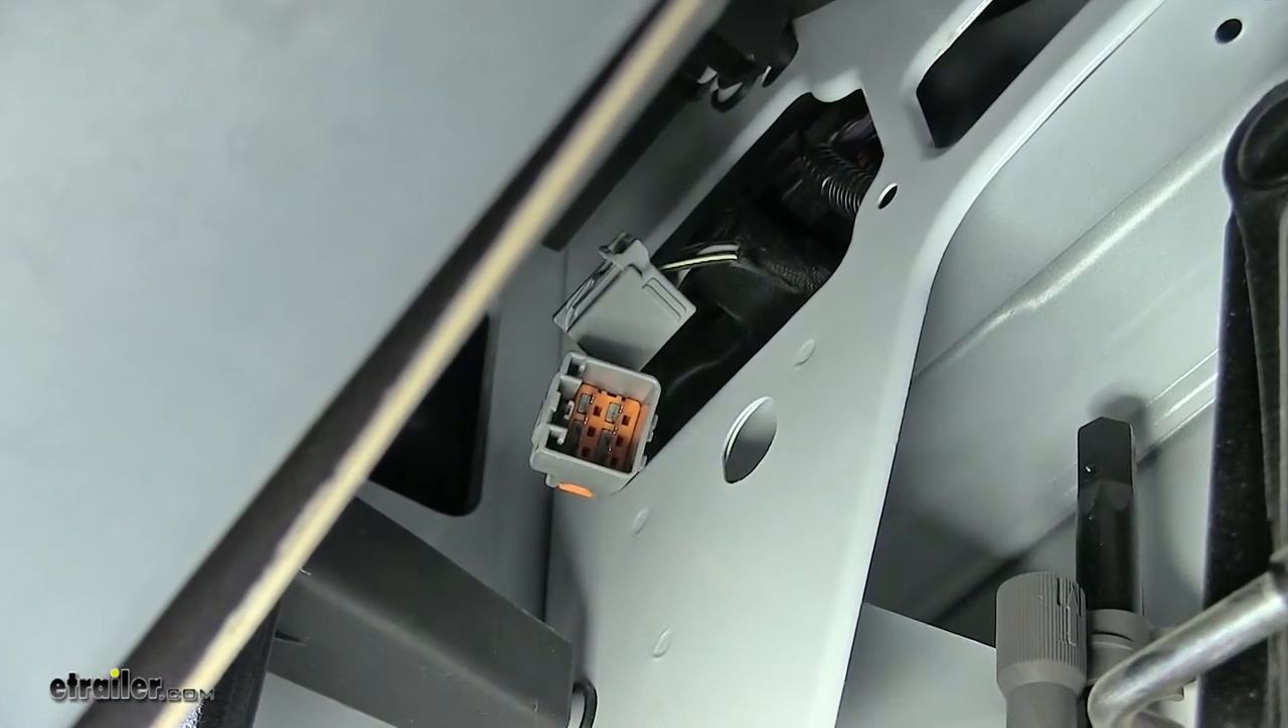Hey, the large gray connector that I have pulled out to the side, that is where our tail light connector is and we need to connect our wiring harness to that.